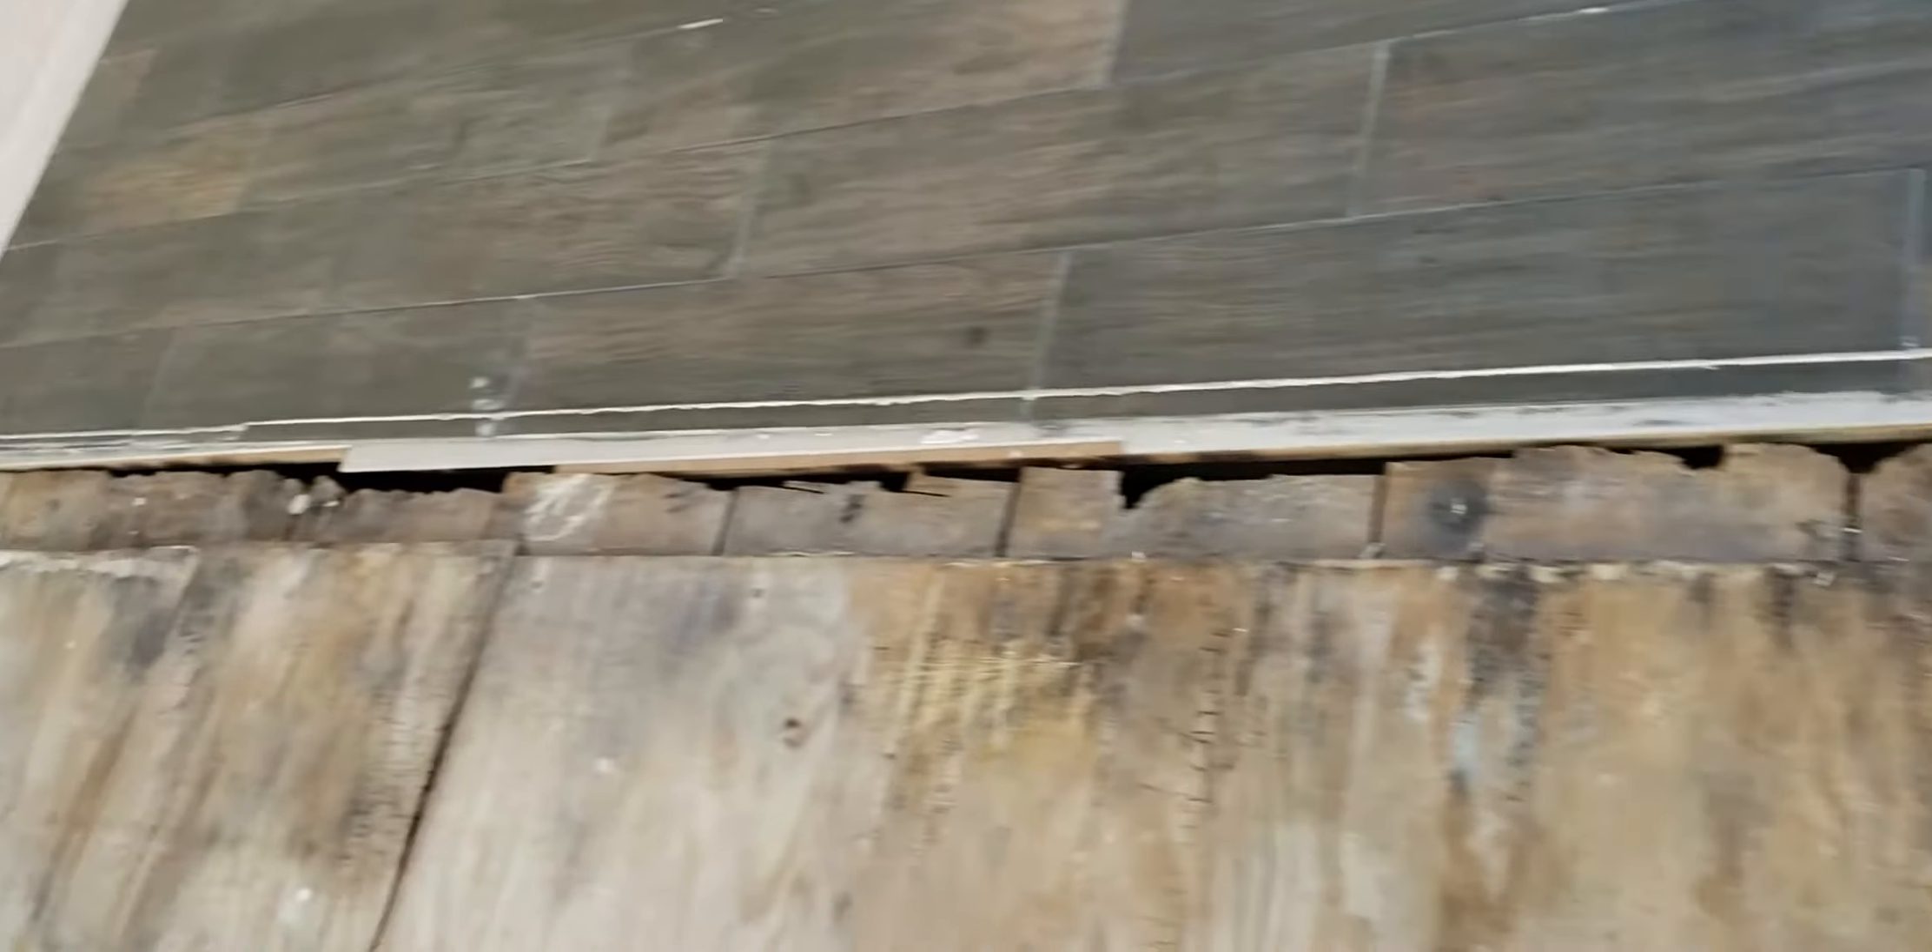You have this gap on the deck right here.